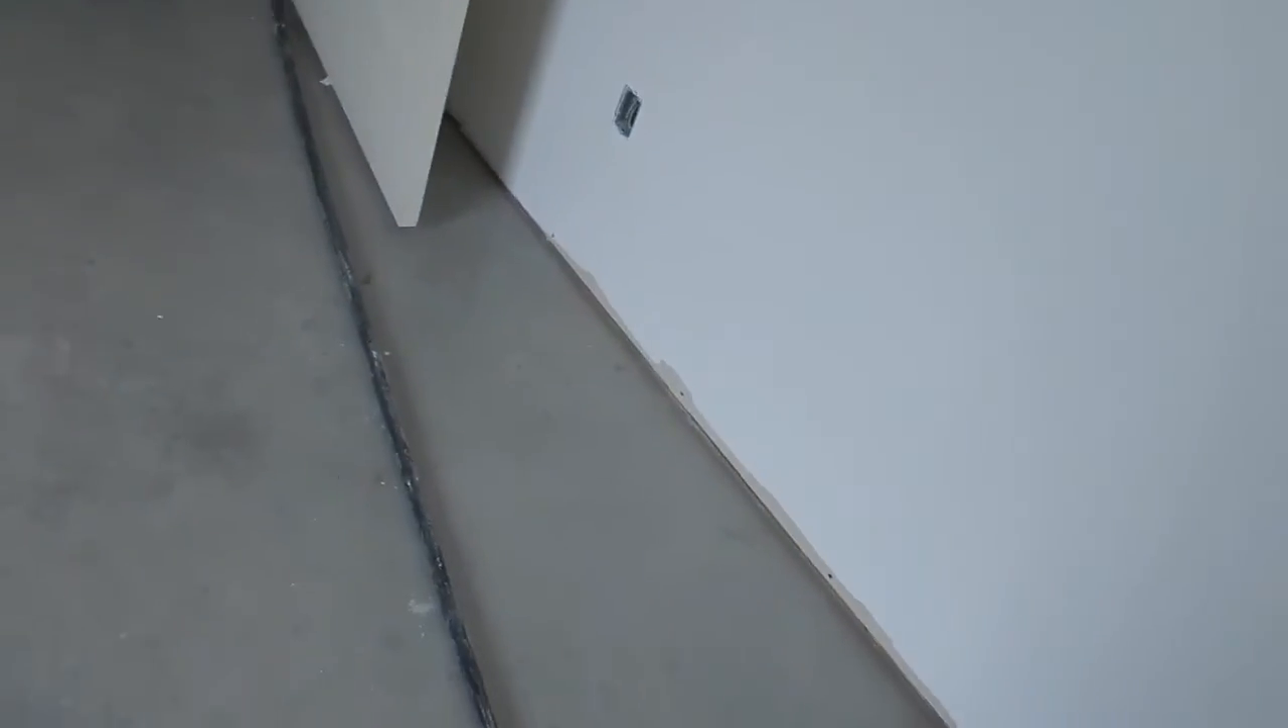And the baseboards are not complete down here either. Or in the rest of the hallway either.